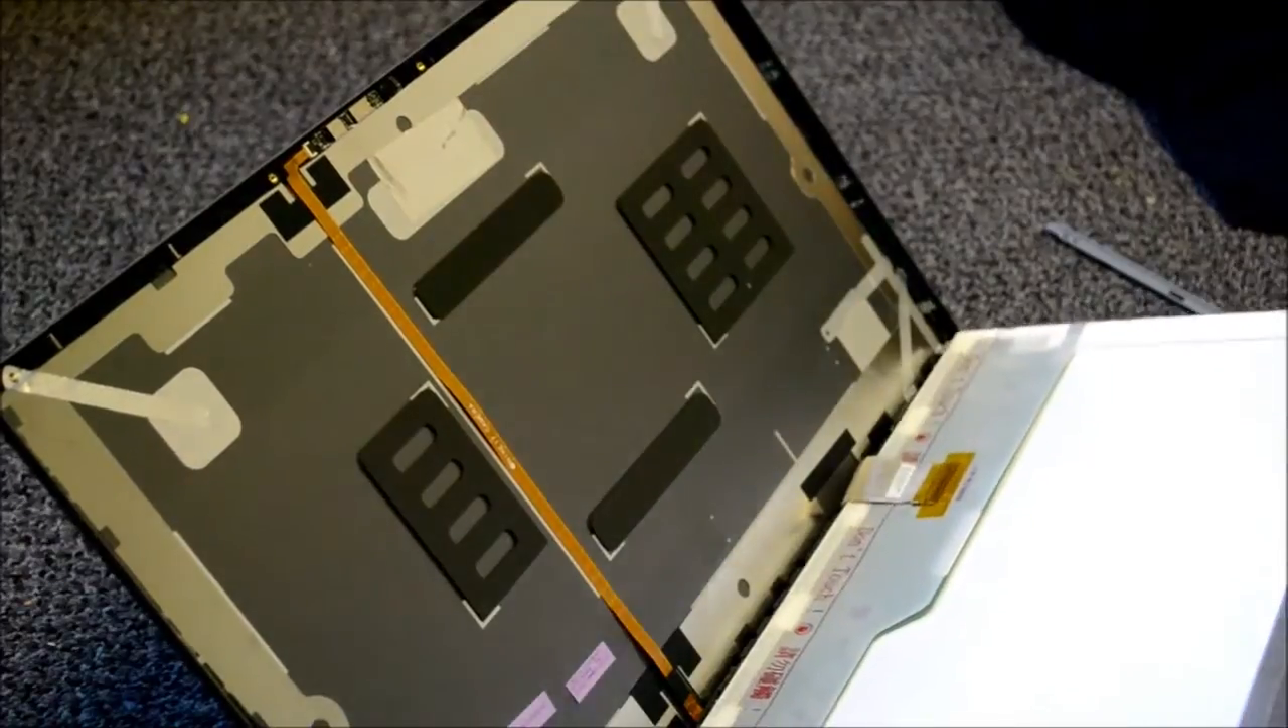You'll notice that the screen is free.